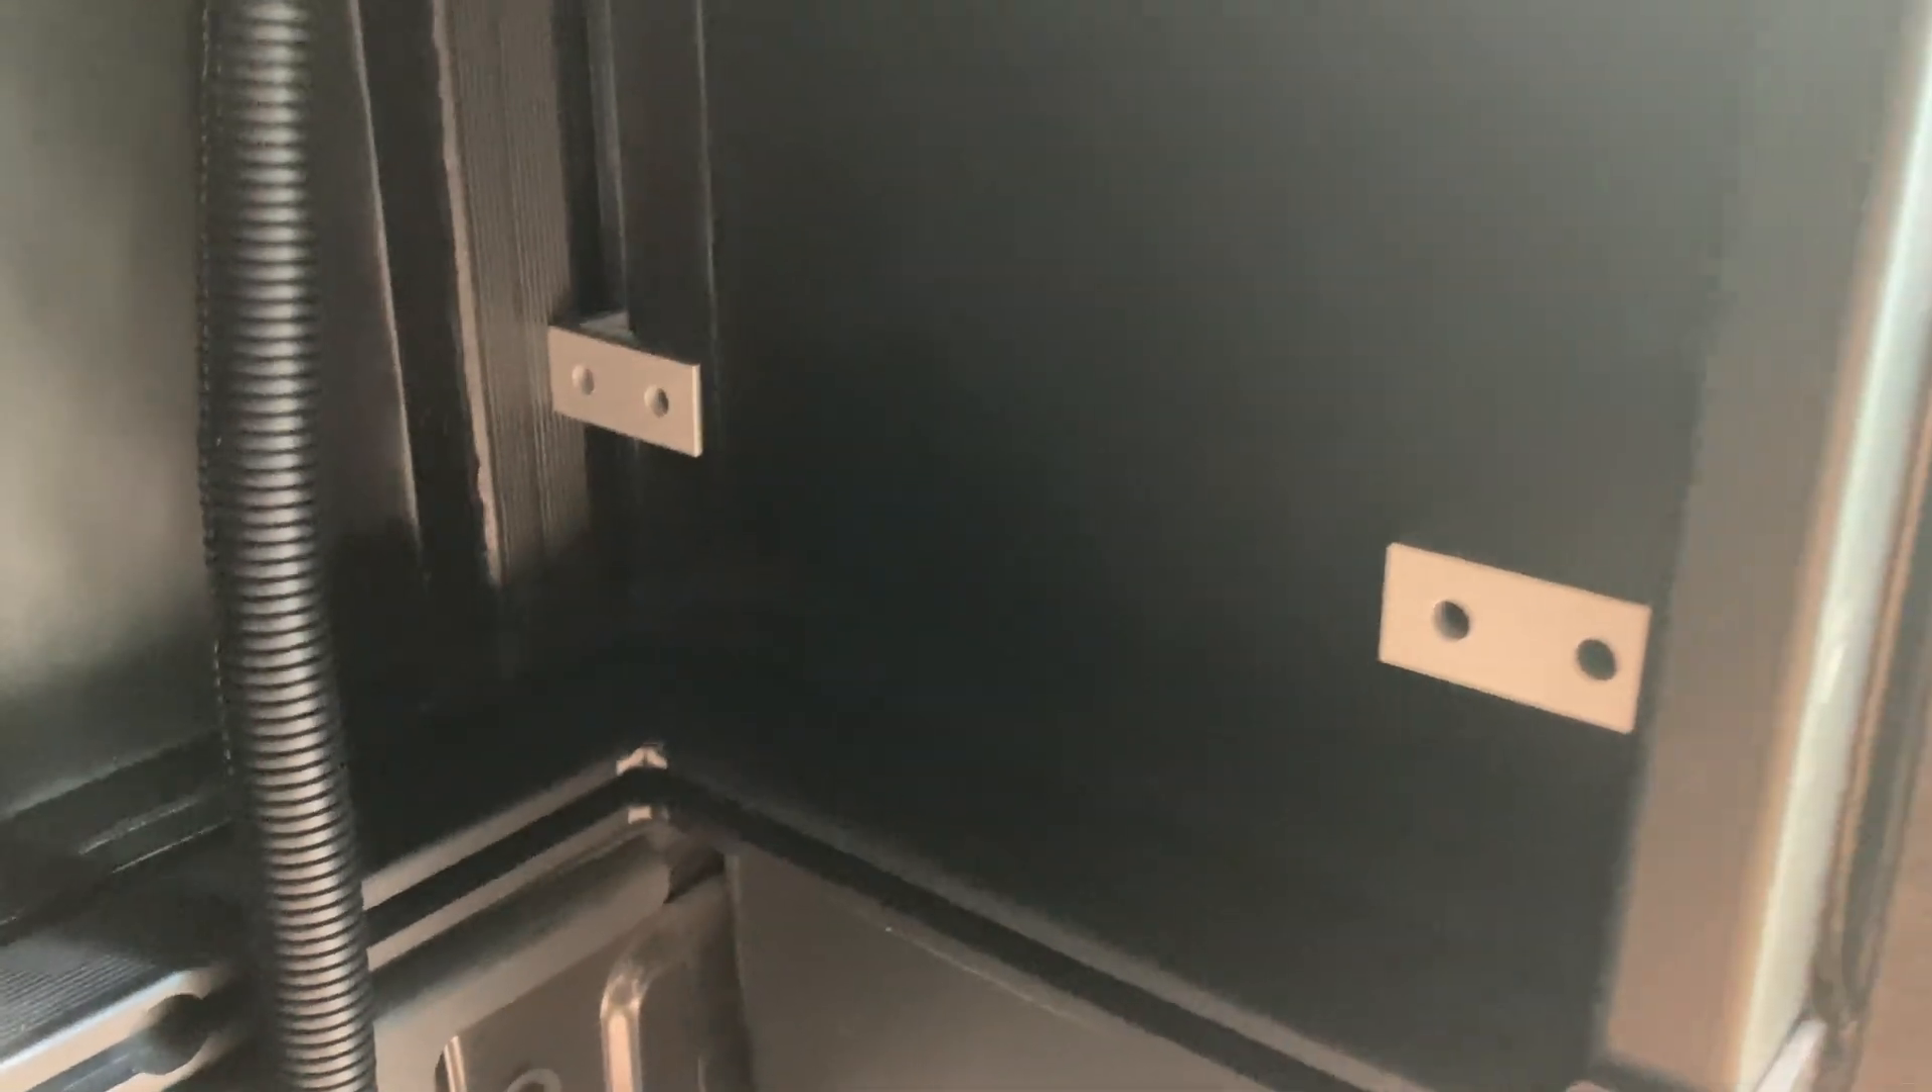So, I've installed these L brackets, these are 80-20 L brackets that I just put into the channel on each of the corners.